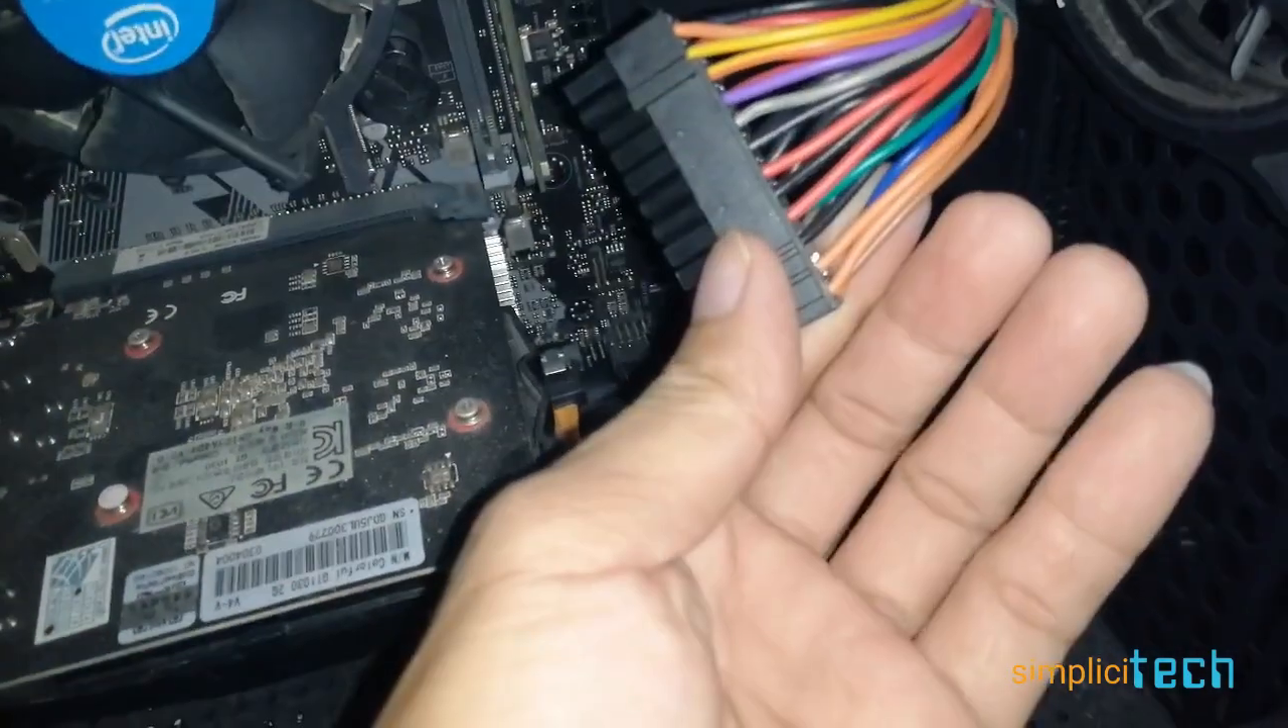So, ayan guys Na-unplug ko na yung Power supply connectors.